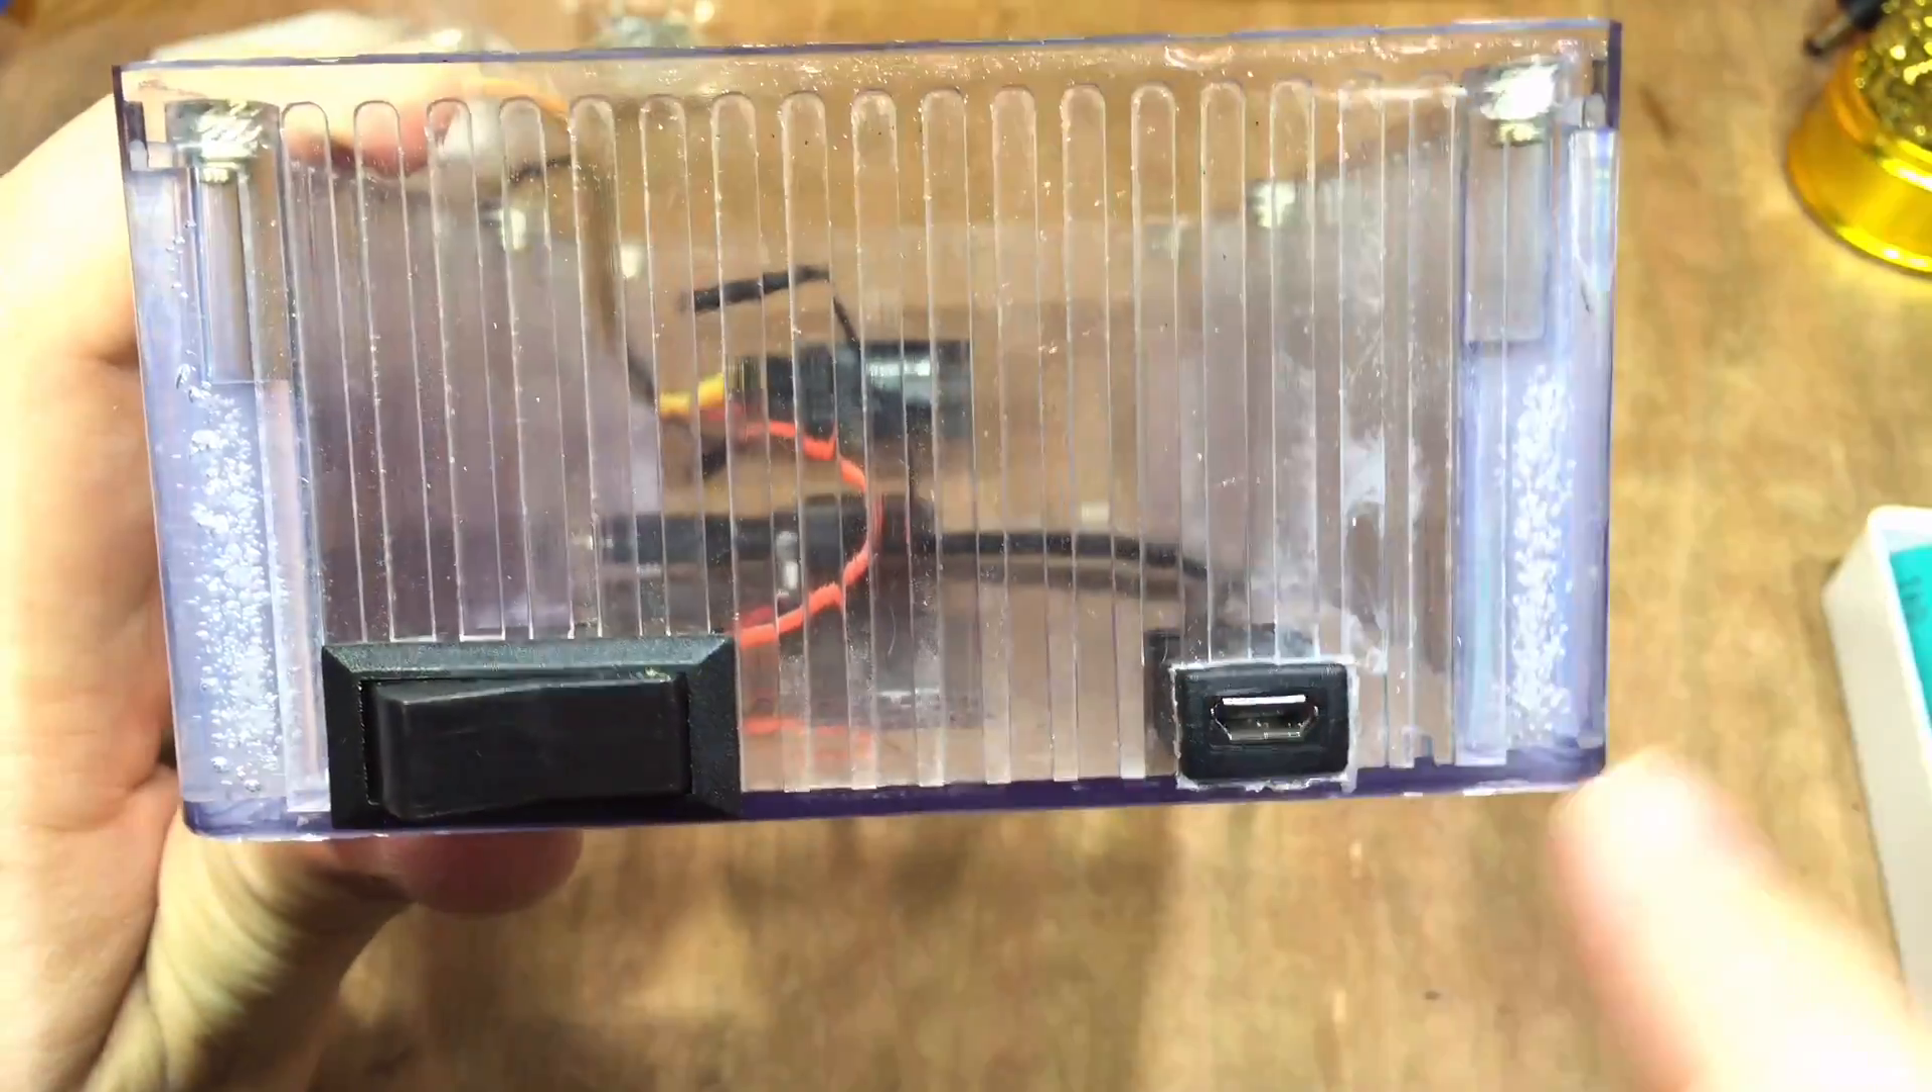Now I've managed to get that USB, micro USB connector in there, it's quite flush, it's quite neat.